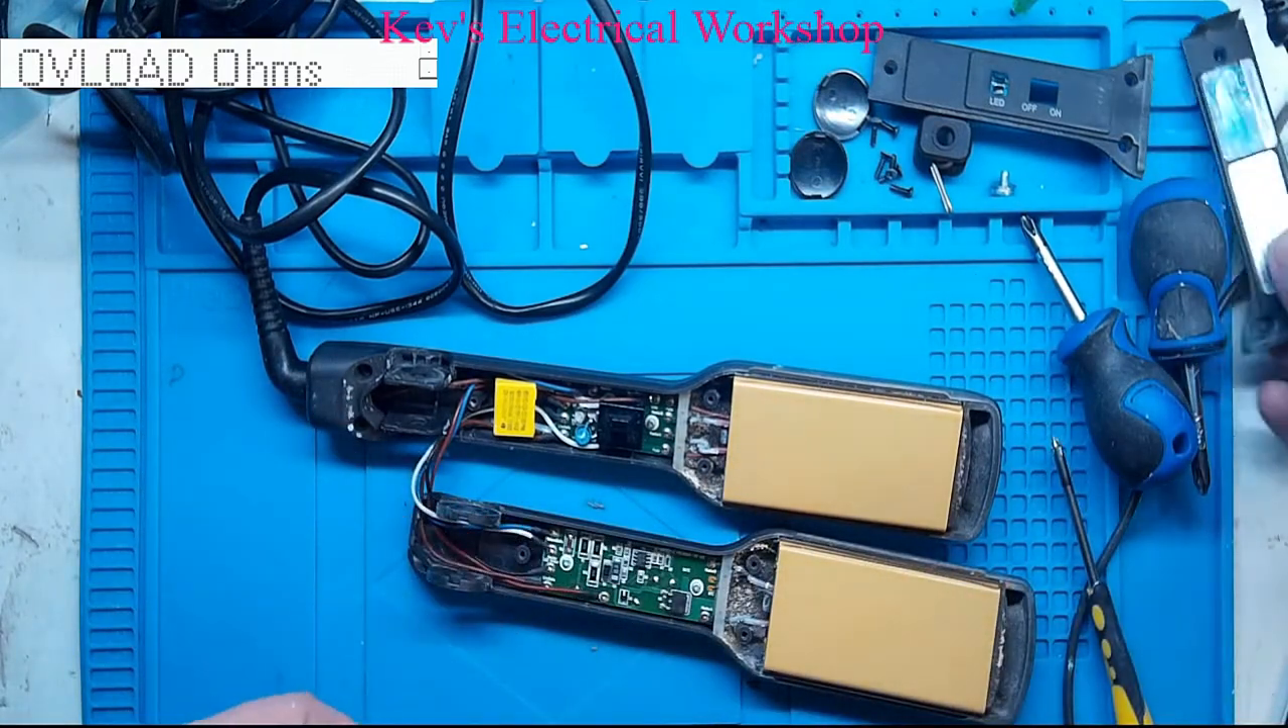There's one cover off. Let's do the other cover. Second cover off.